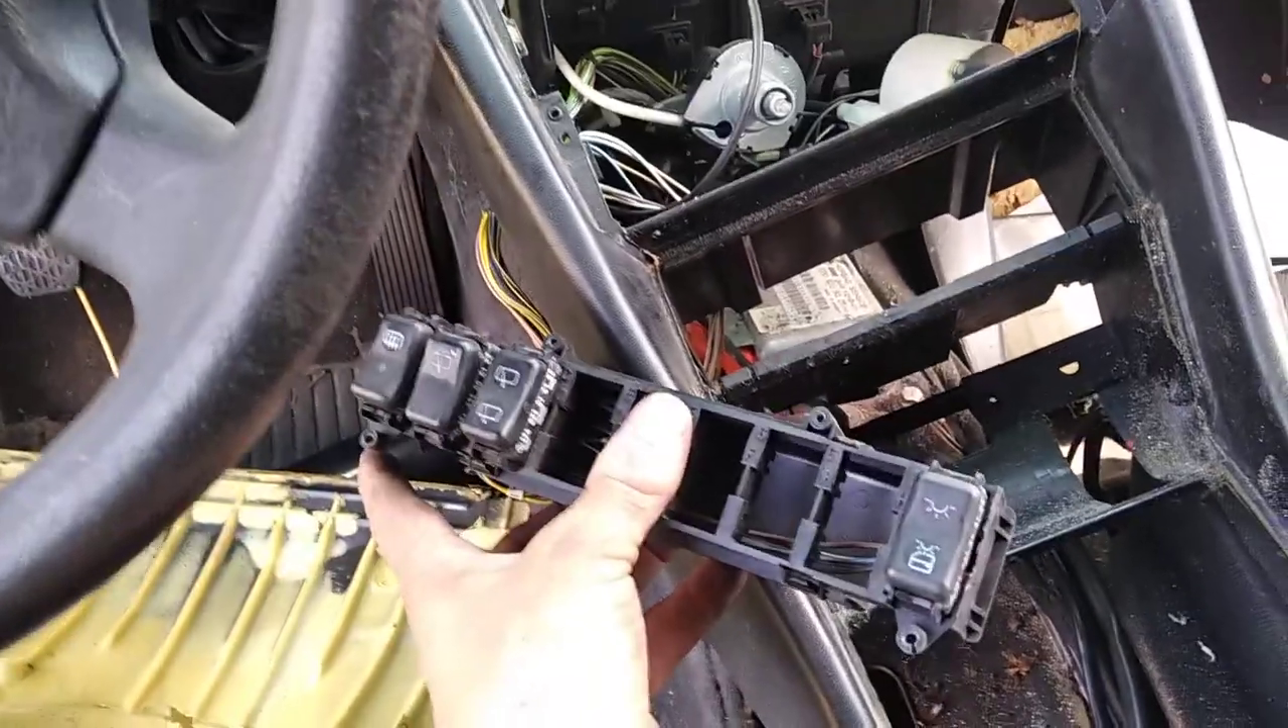Zobaczcie, te akcesoria z przyciskami, to to już wisi osobno.